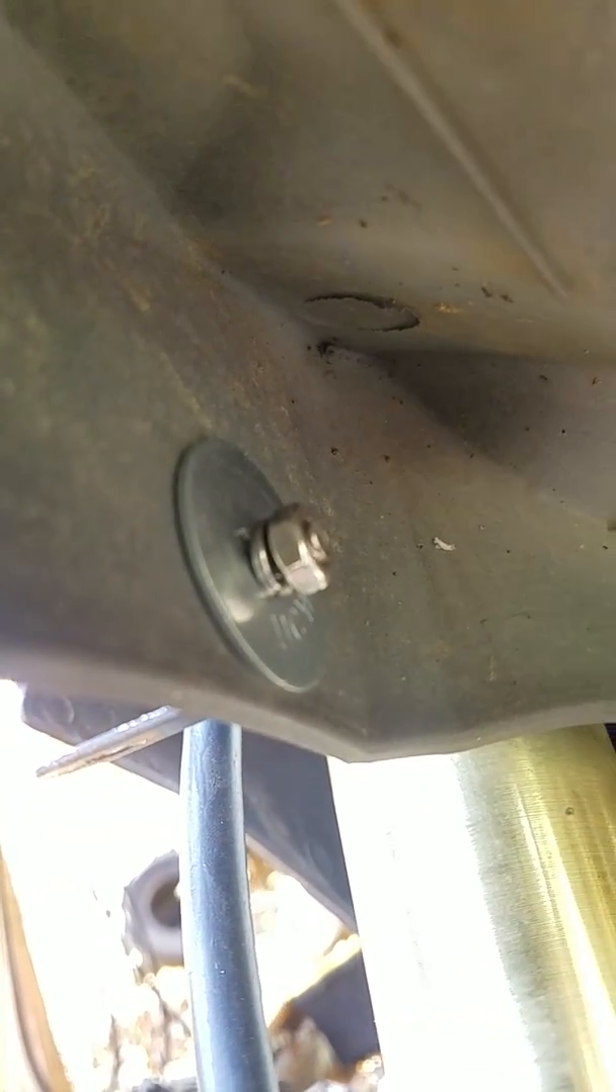I've got a fender washer on the inside so the bolt doesn't pull through the fender.